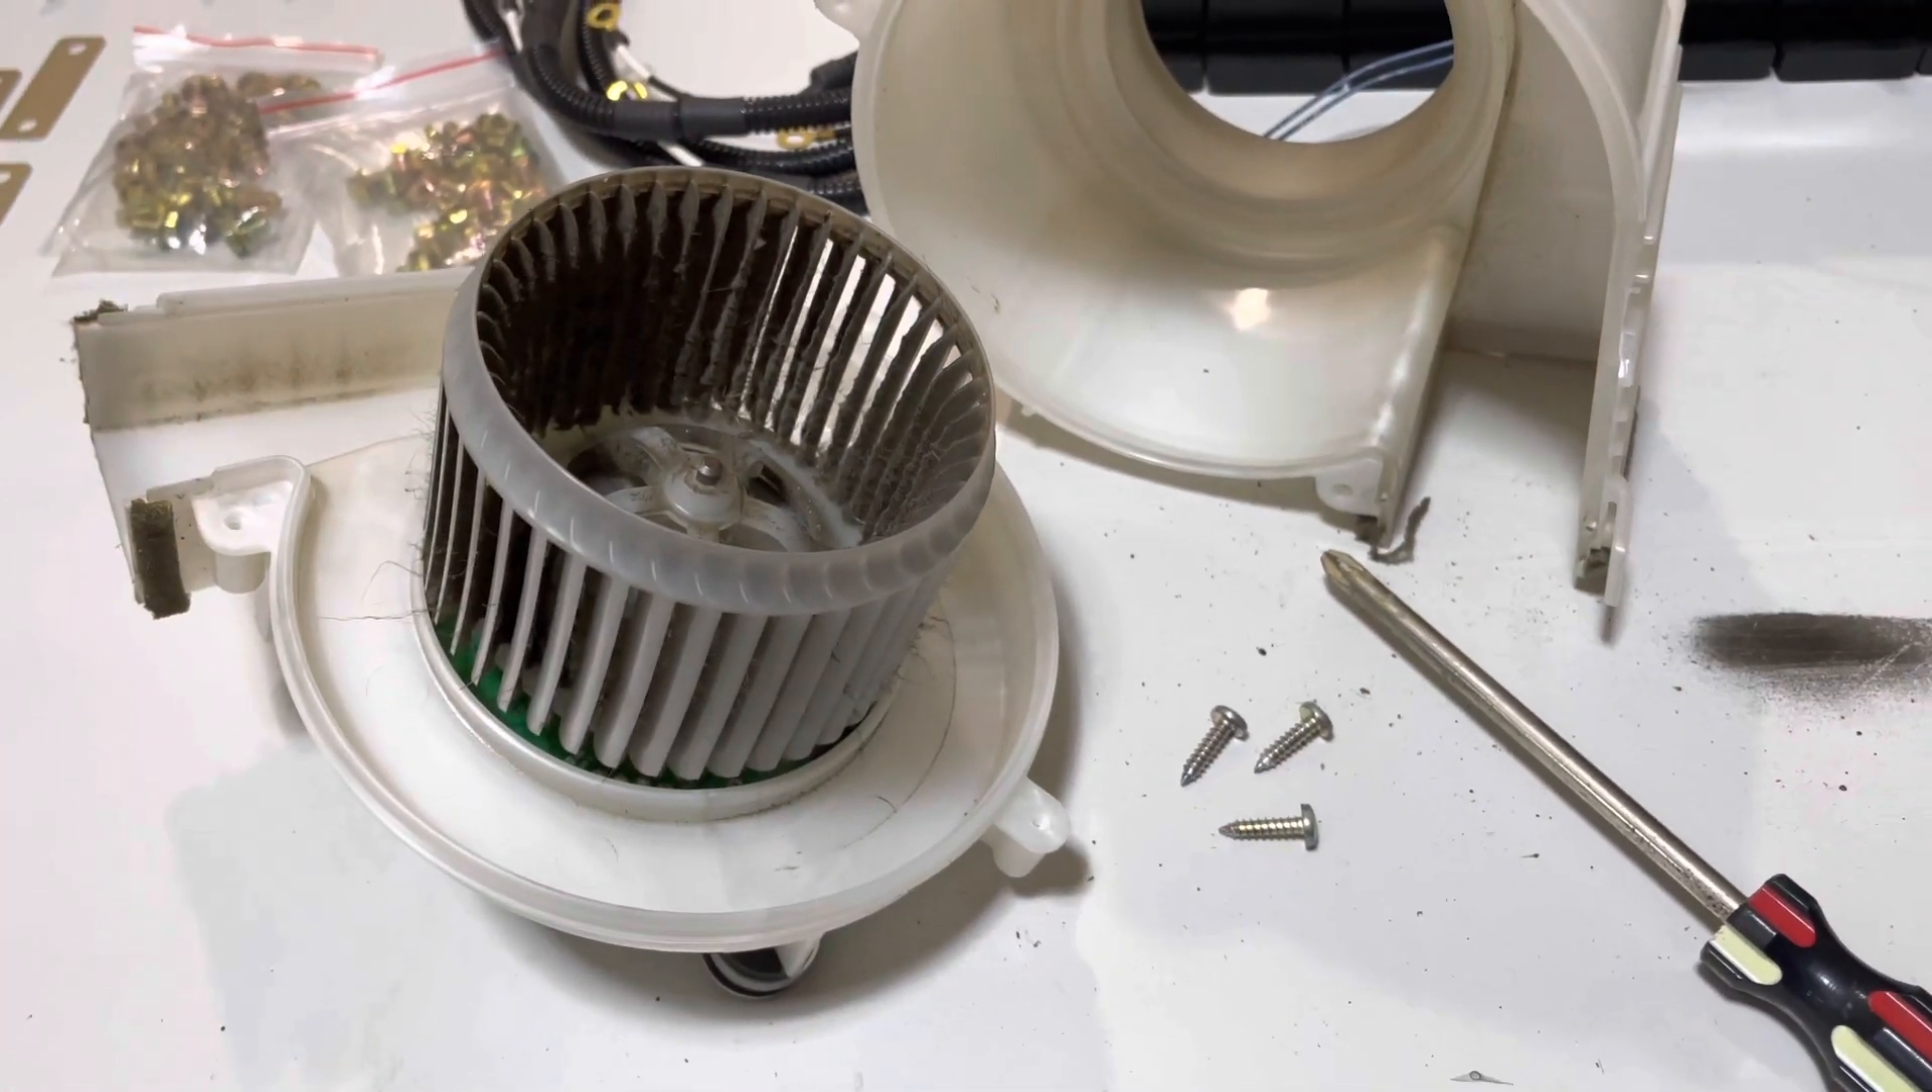Using my Phillips head, I went ahead and removed the three screws that hold the fan together.